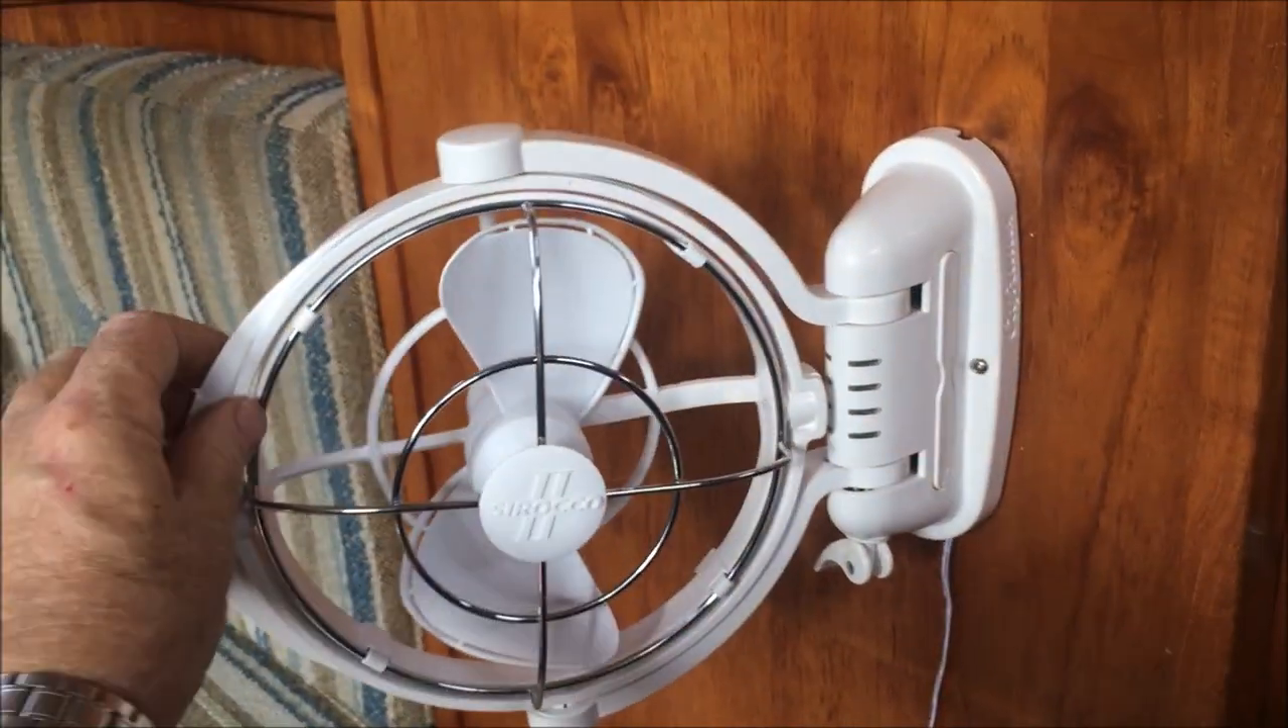There's the fan installed it's all permanent there.